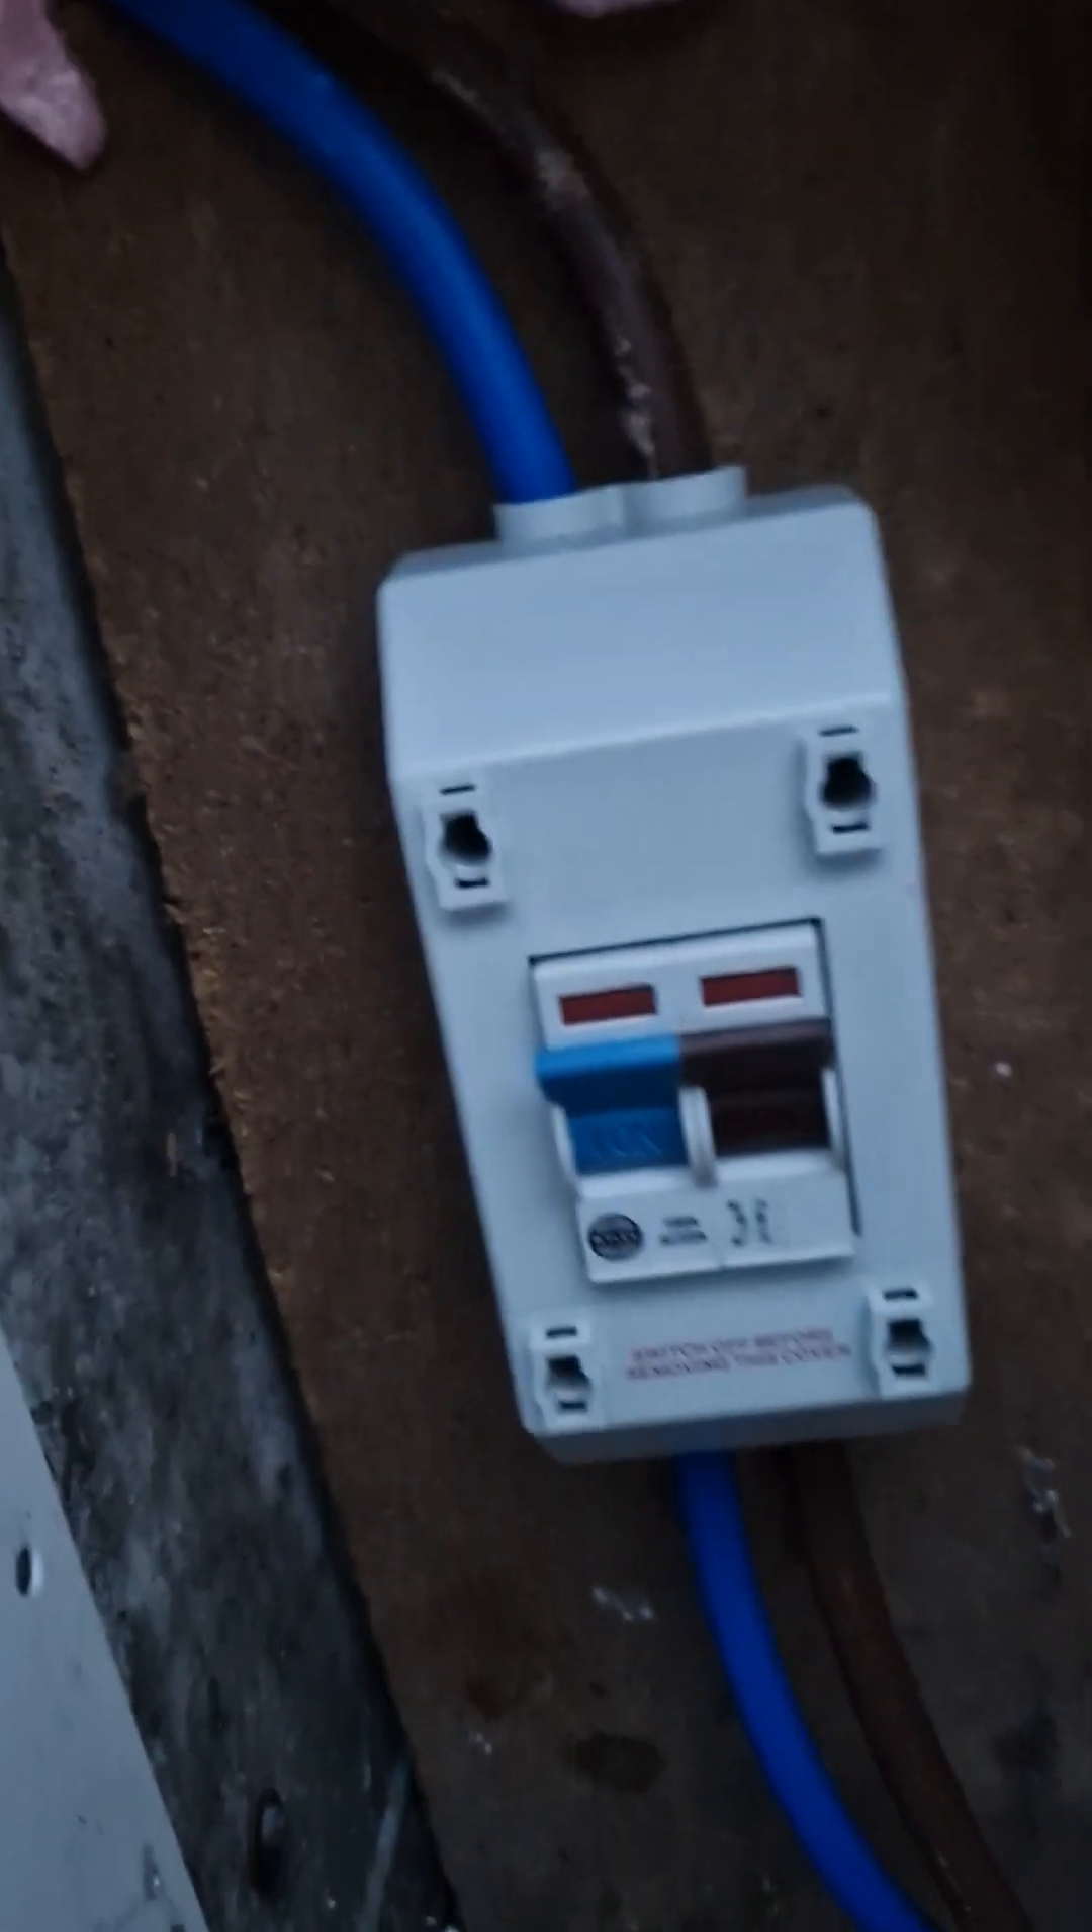We've got a new KMF switch there.